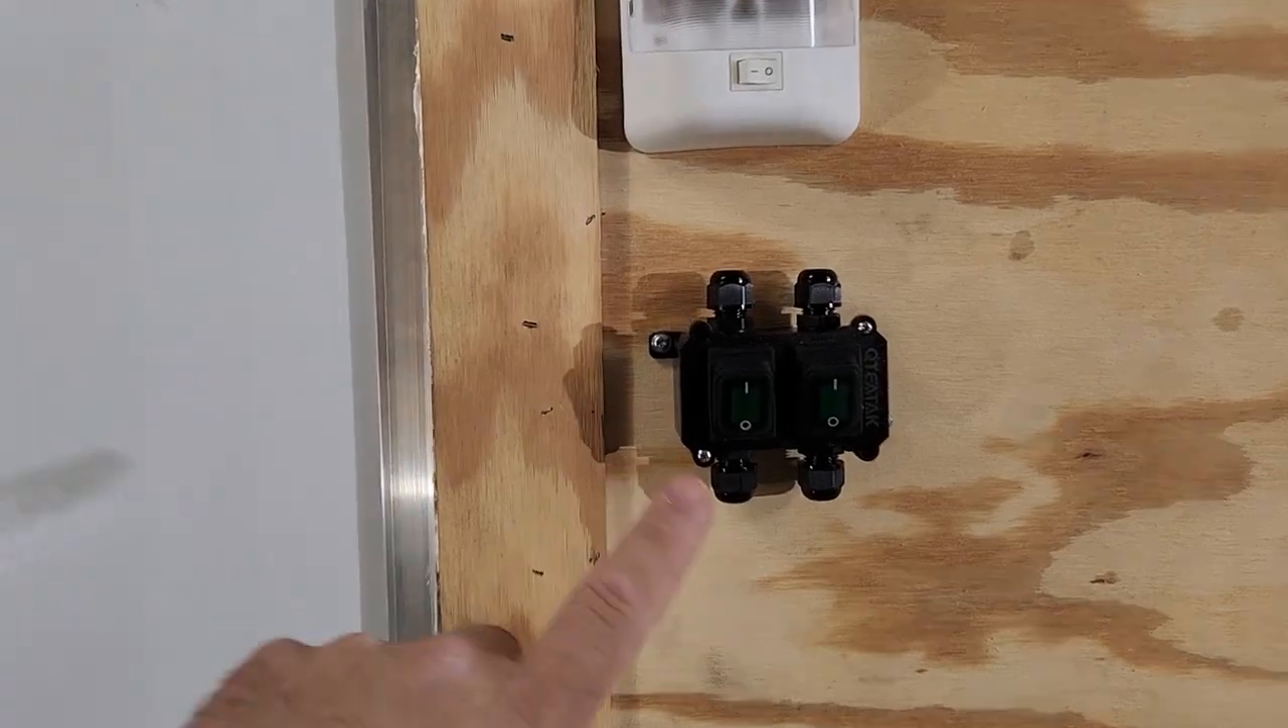Okay guys we have this switch mounted right here.